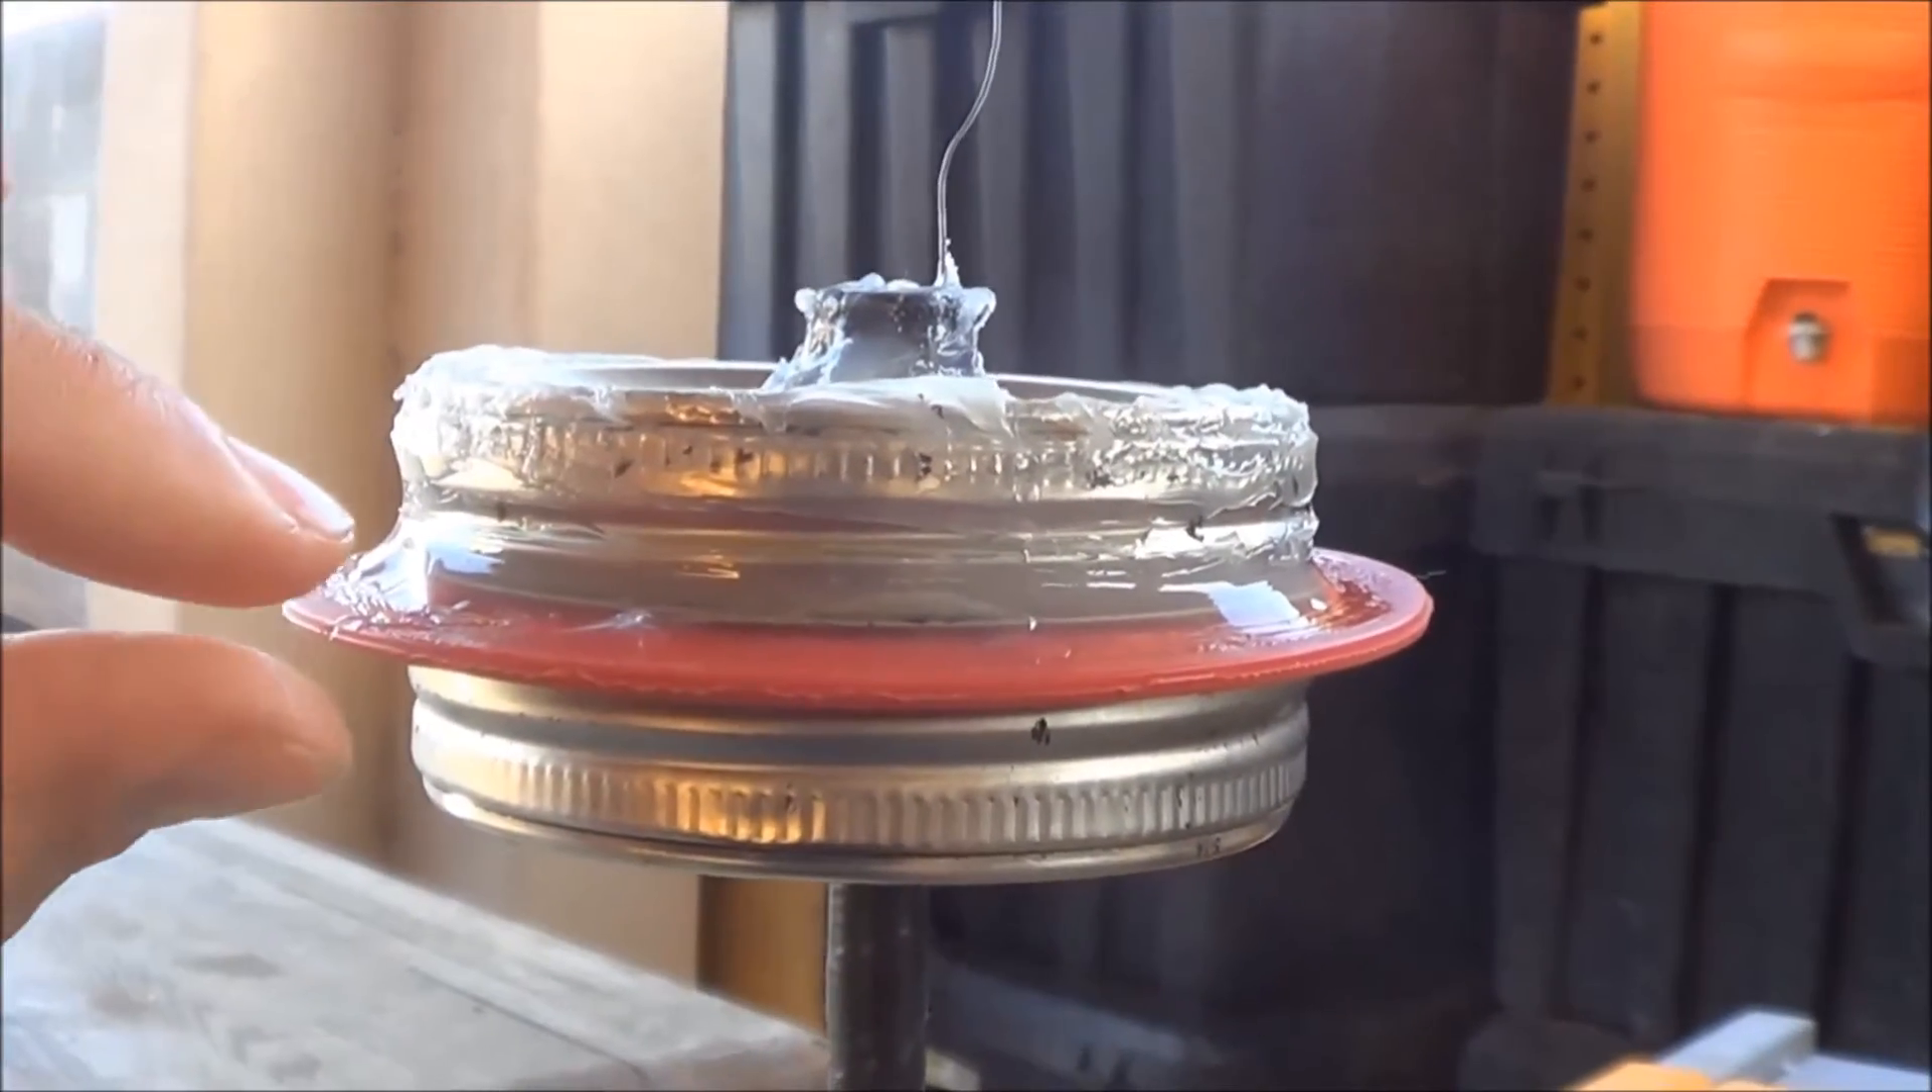I have the seals on outside of the rings on either side sandwiching the gasket from the flush valve in between them.